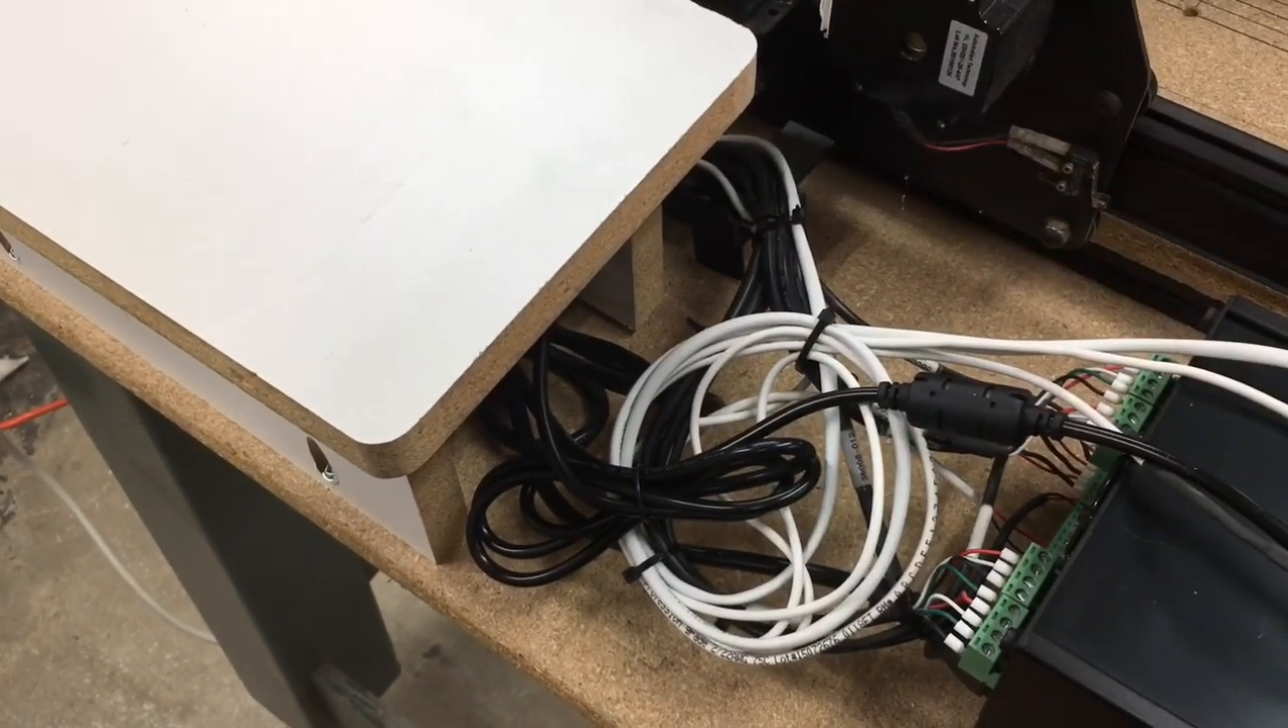And I went ahead and secured all the wire, the excess wire I just rolled up, and put the ties on it to hold it in place.